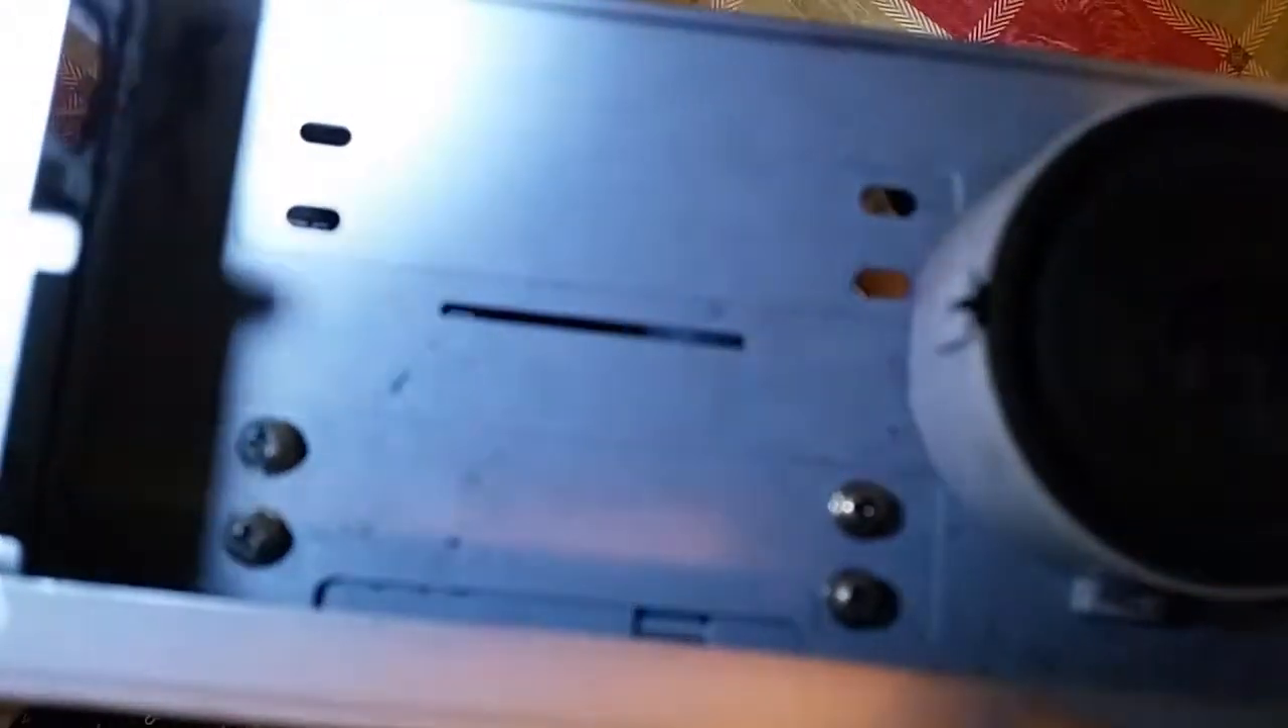This is how far I've gotten. I've only gotten... four screws in.